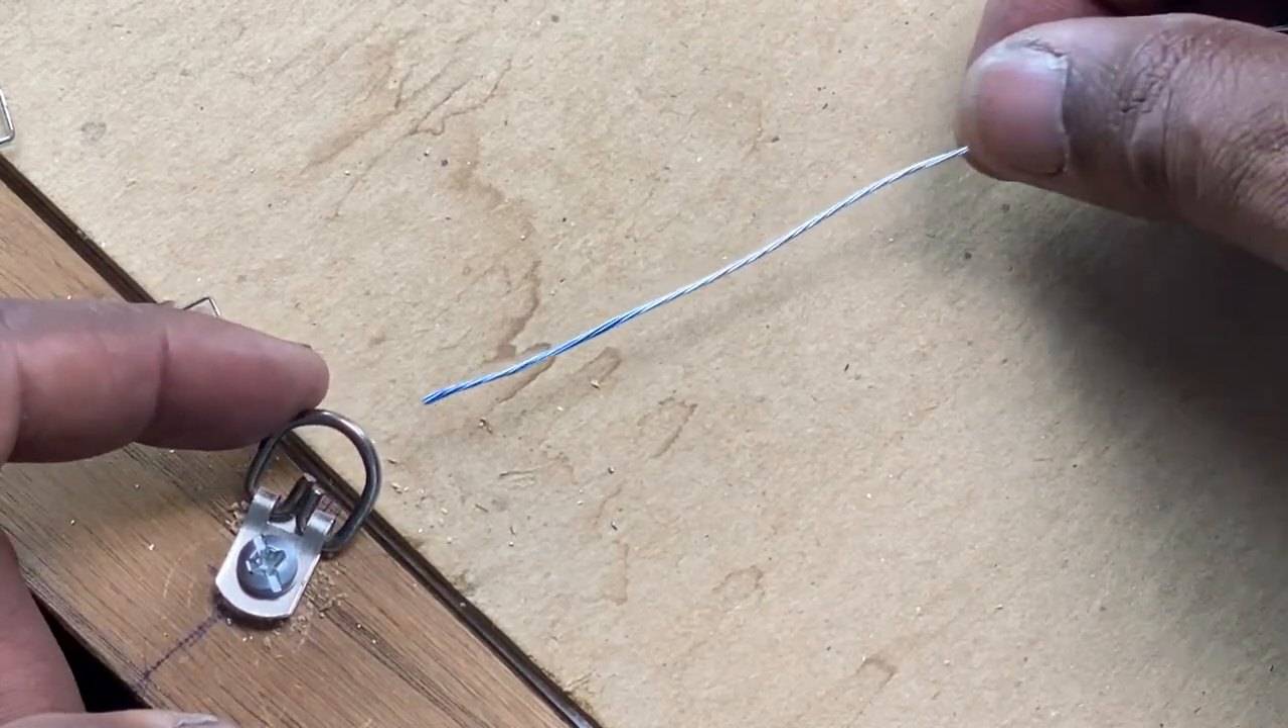So now that we have our D-rings installed, it's time to install the wire.